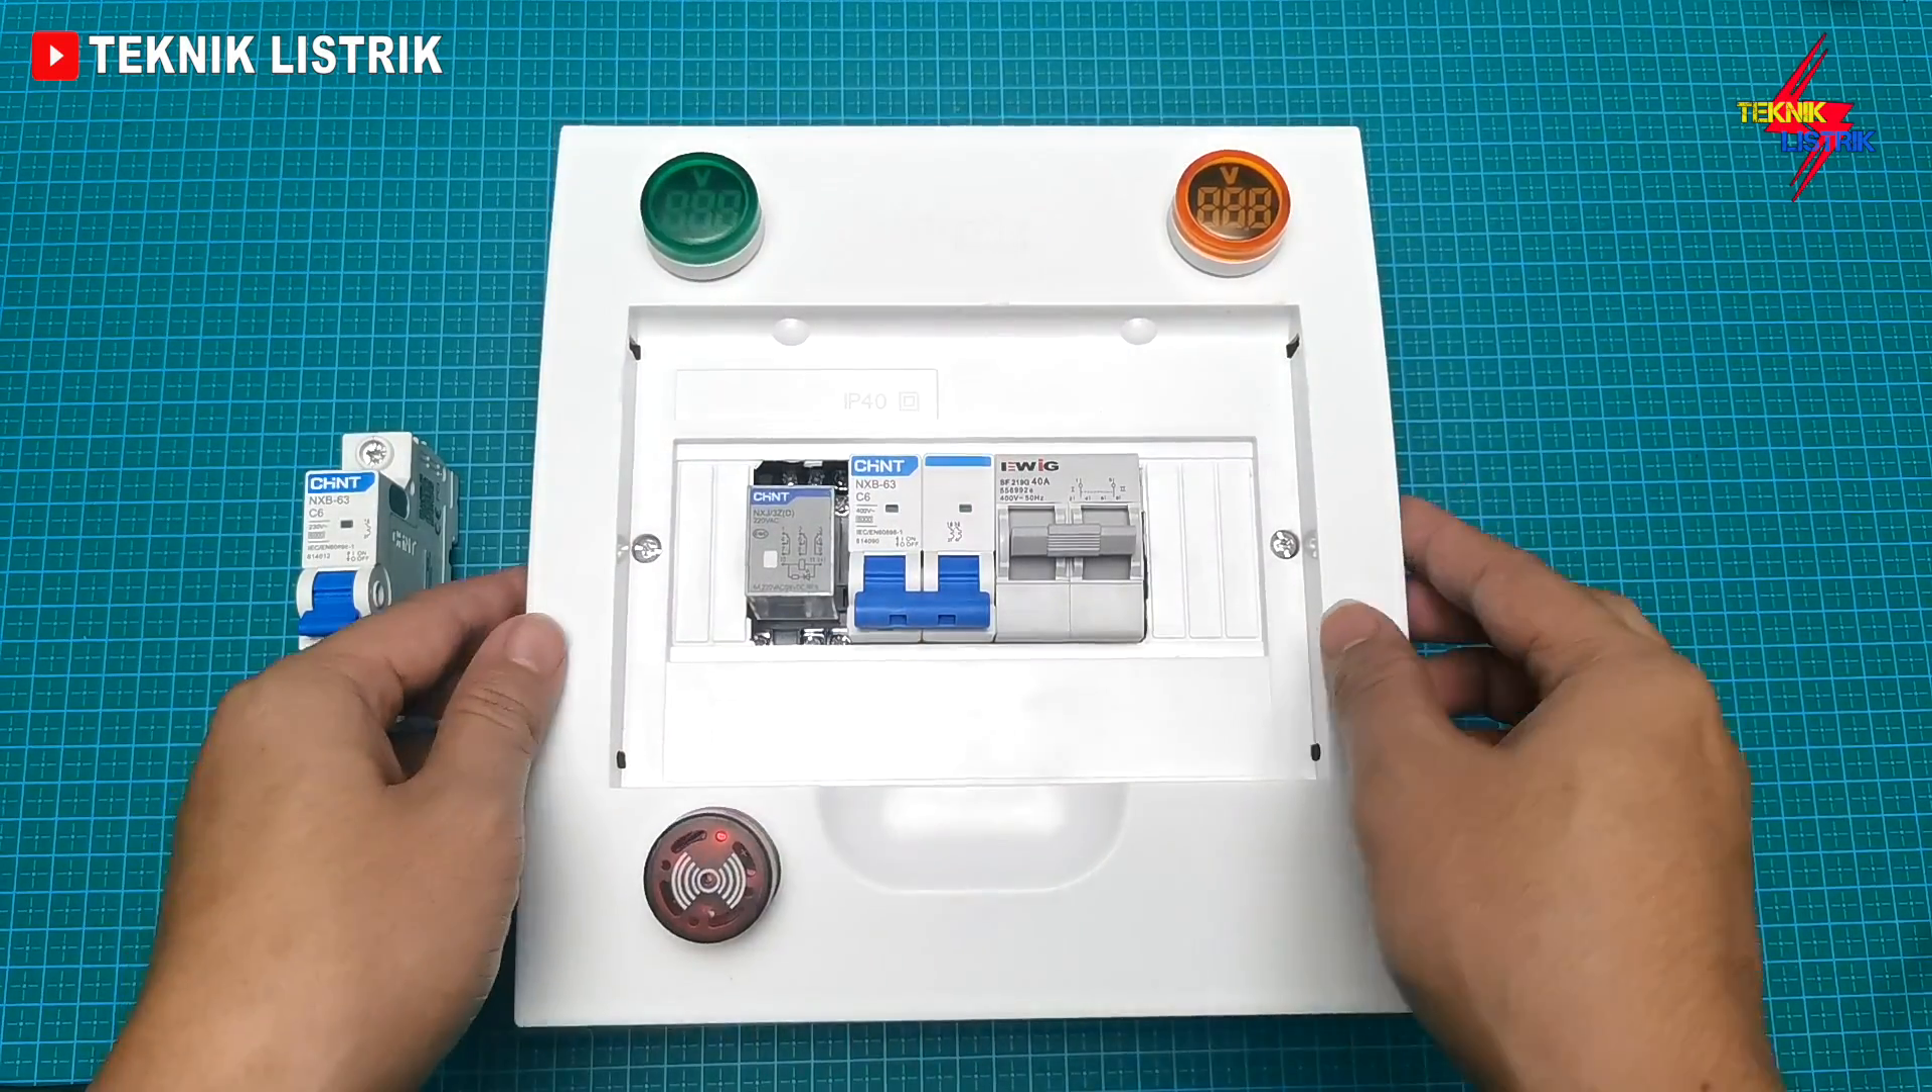Oke teman-teman, untuk voltmeter dan buzzer-nya sudah saya pasang ya.